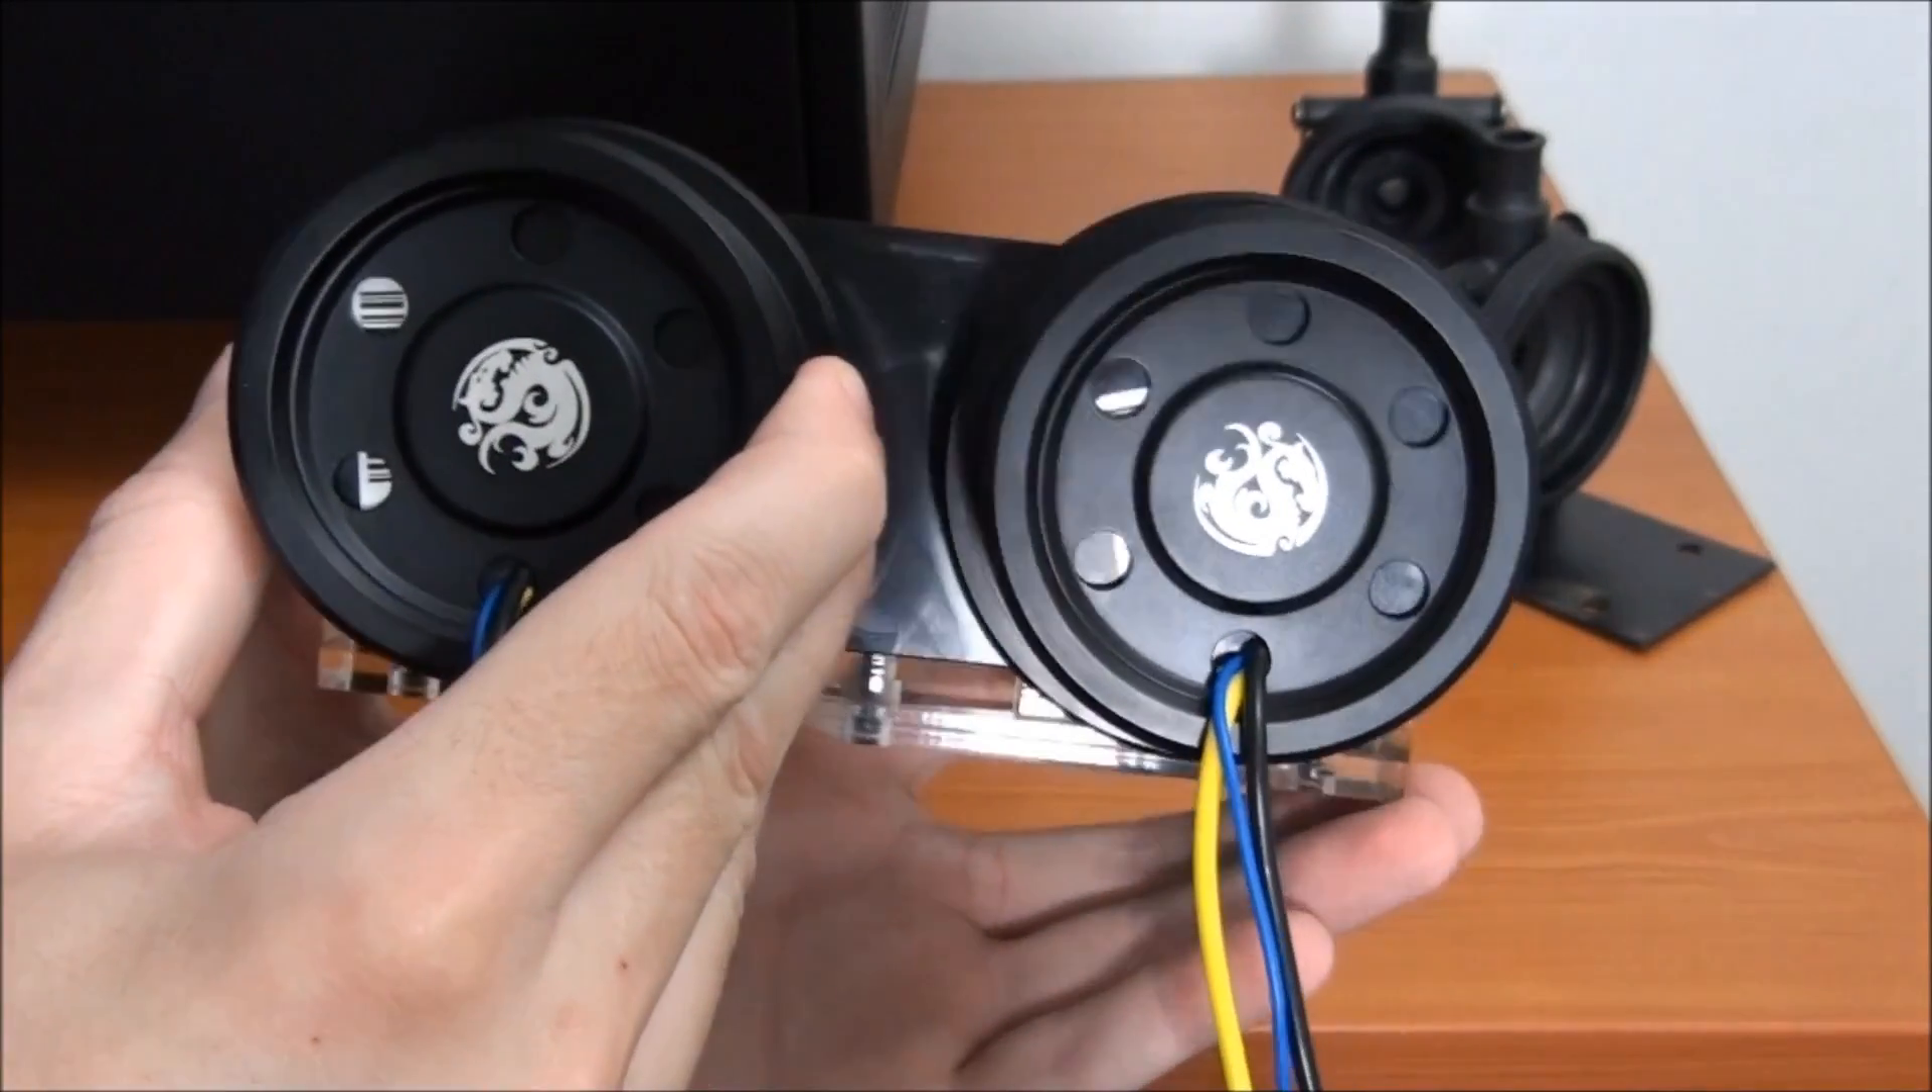You can see I've pointed both my wires down to the bottom.